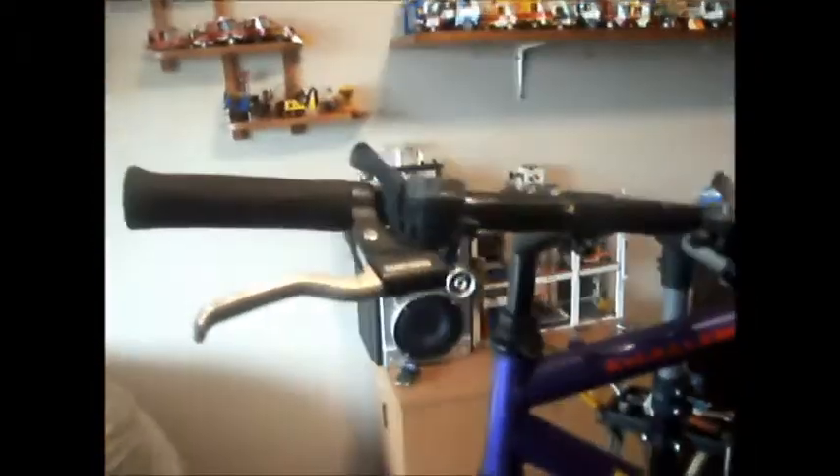And the other job I've done is I found a pair of handlebar grips up and fitted them to the handlebars.